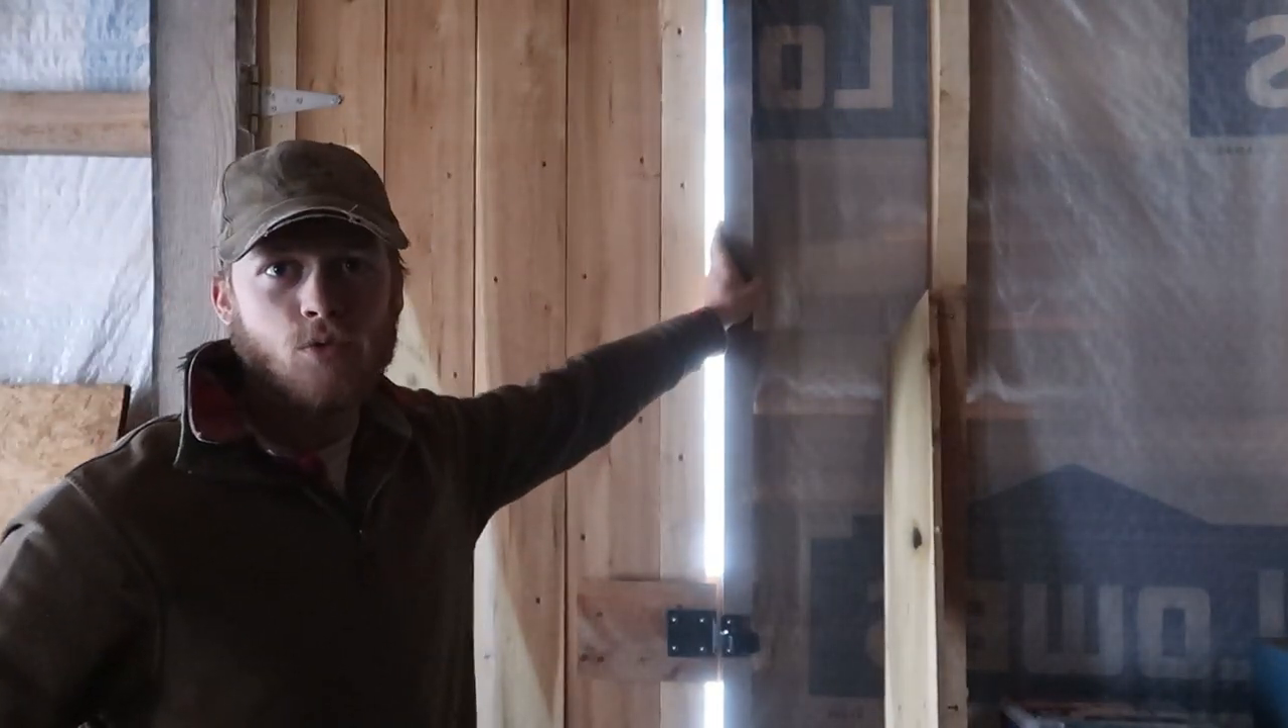We have a little bit of a gap in between our door and our door frame here.